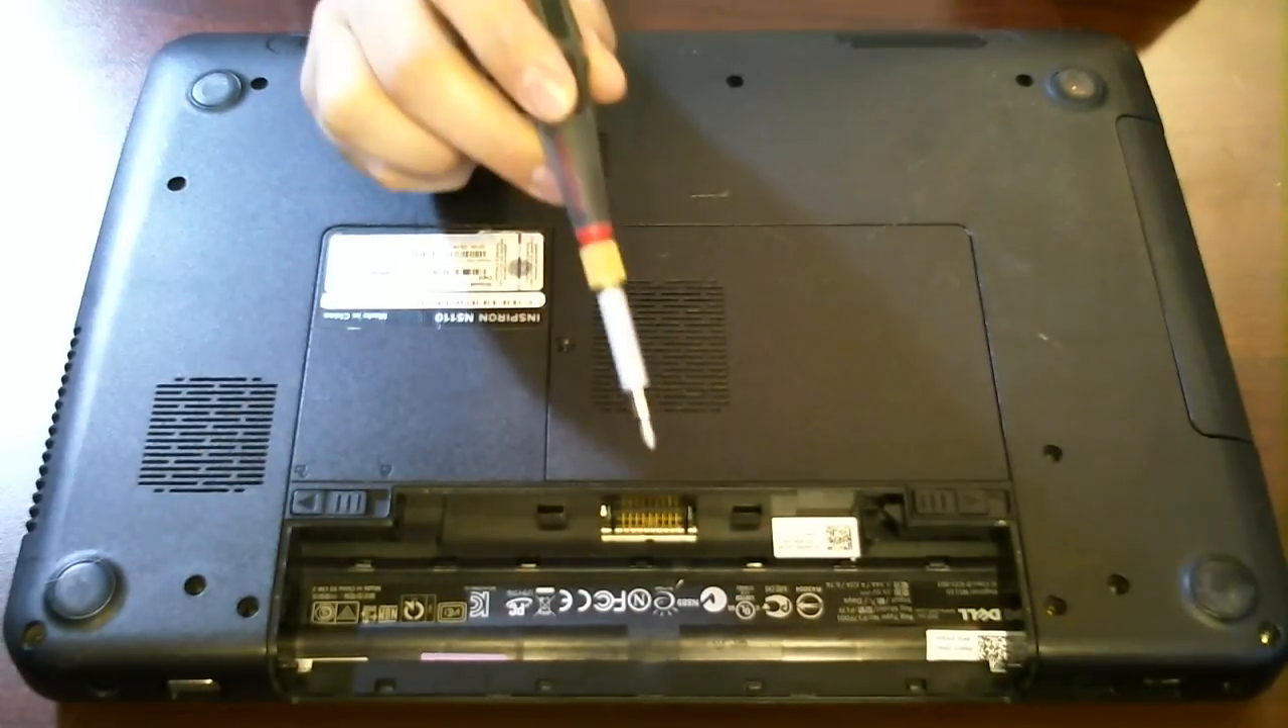In this case, this one has been unplugged and the battery's been taken out of it for well over an hour.